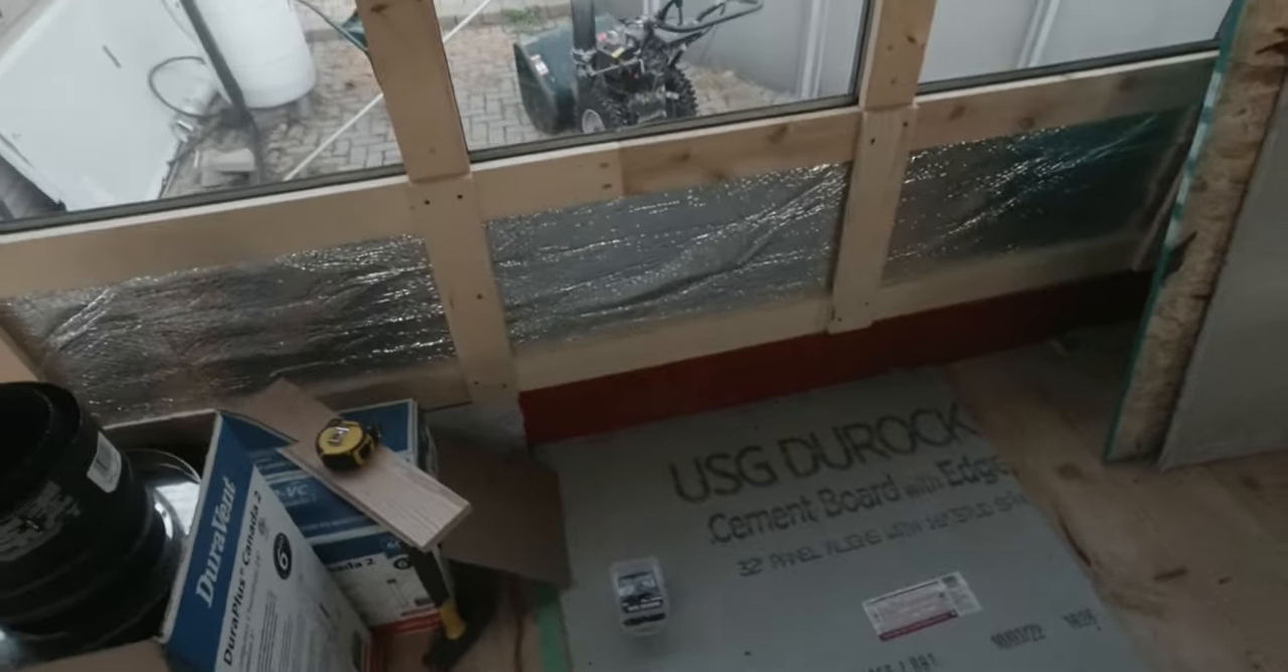Before I start allow me to pause for a second because I lost the beginning of the footage of the custom hearth but here I am starting with the first cement board placed on the floor so let's keep watching.